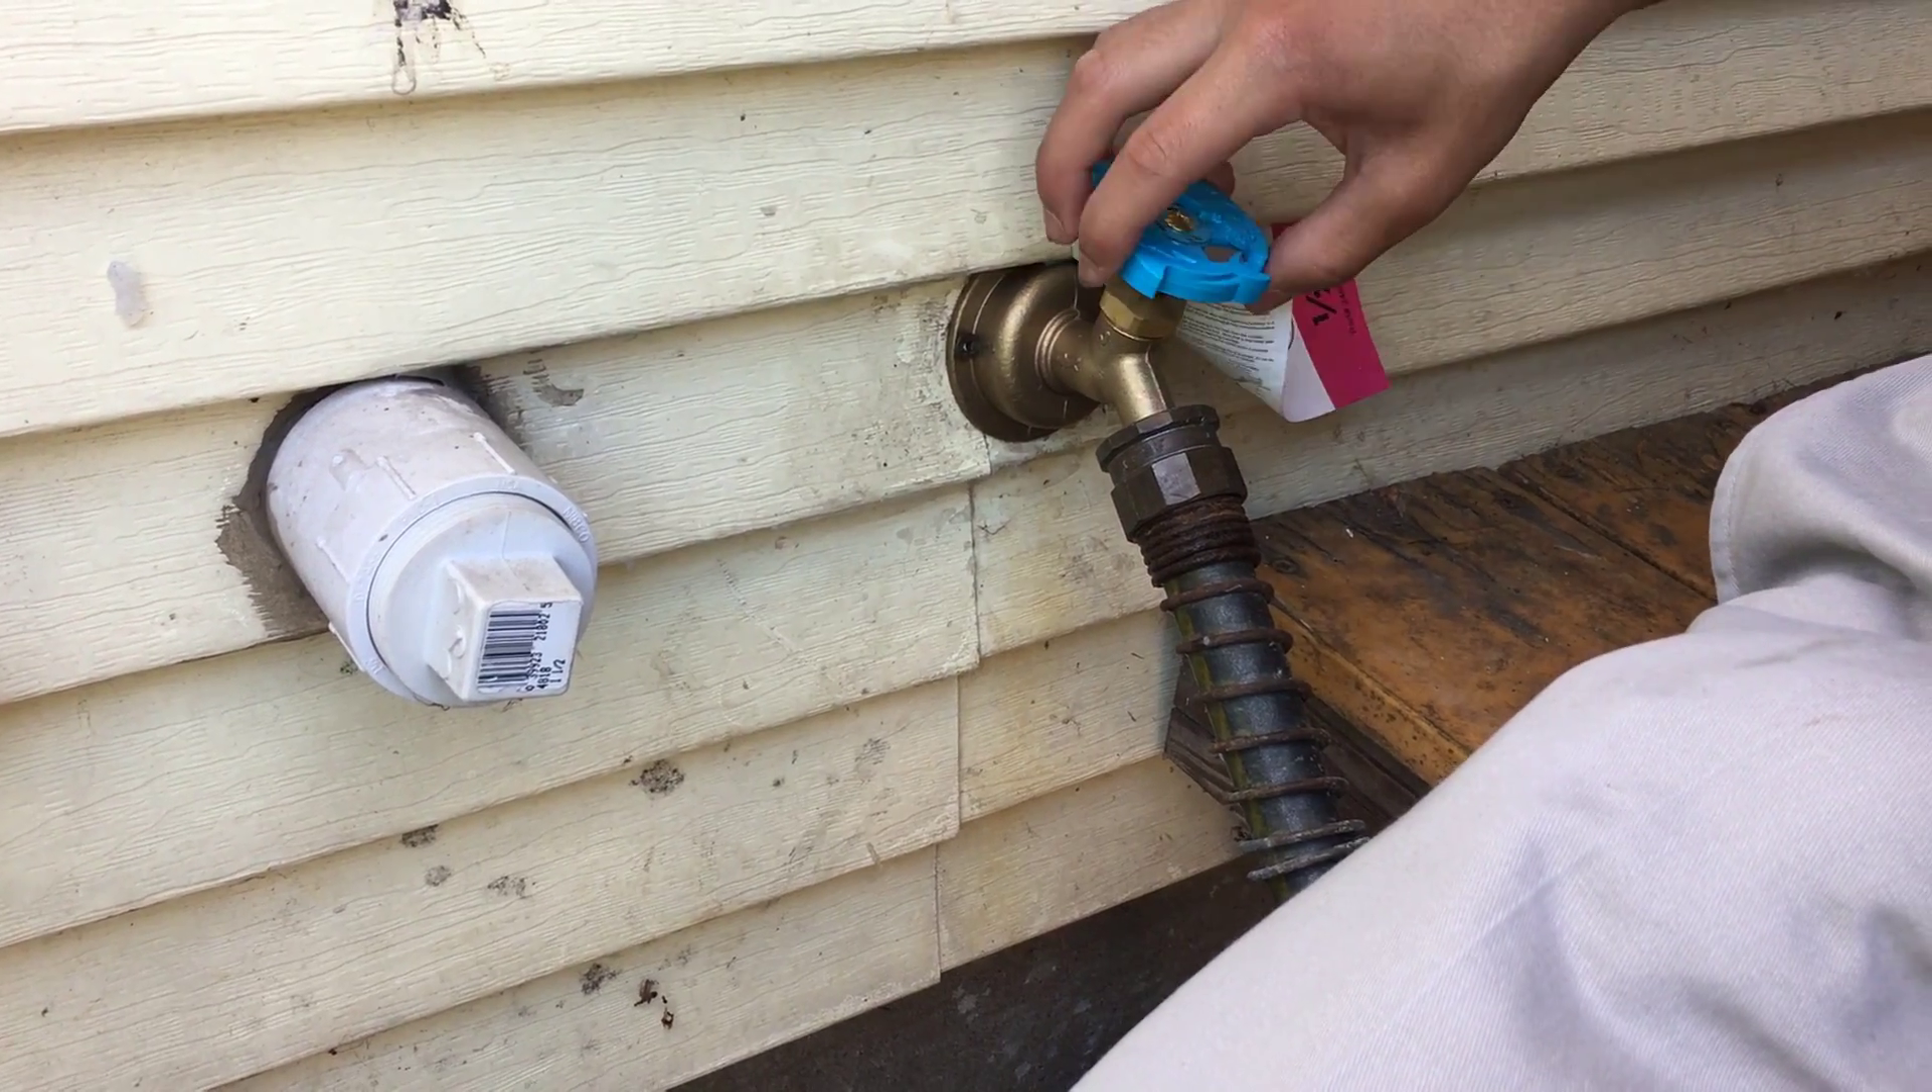Alright, so as you can see, we installed the faucet.